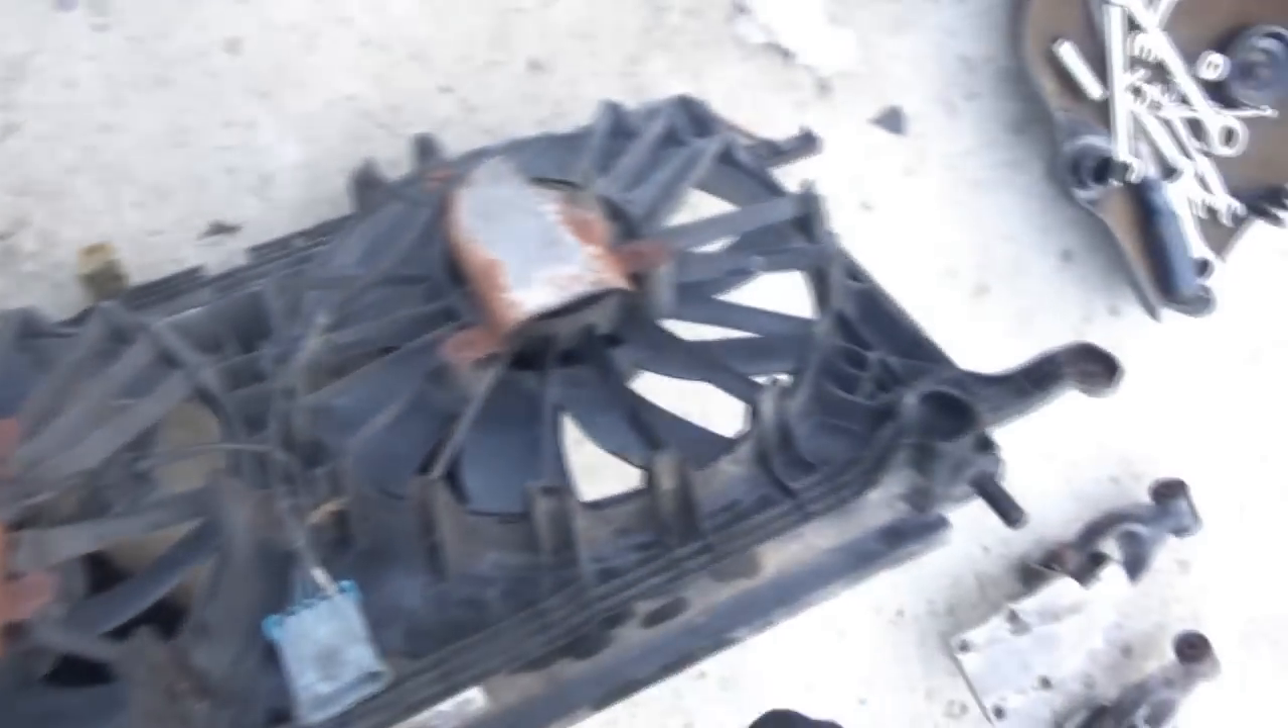And the cooling fans are out.